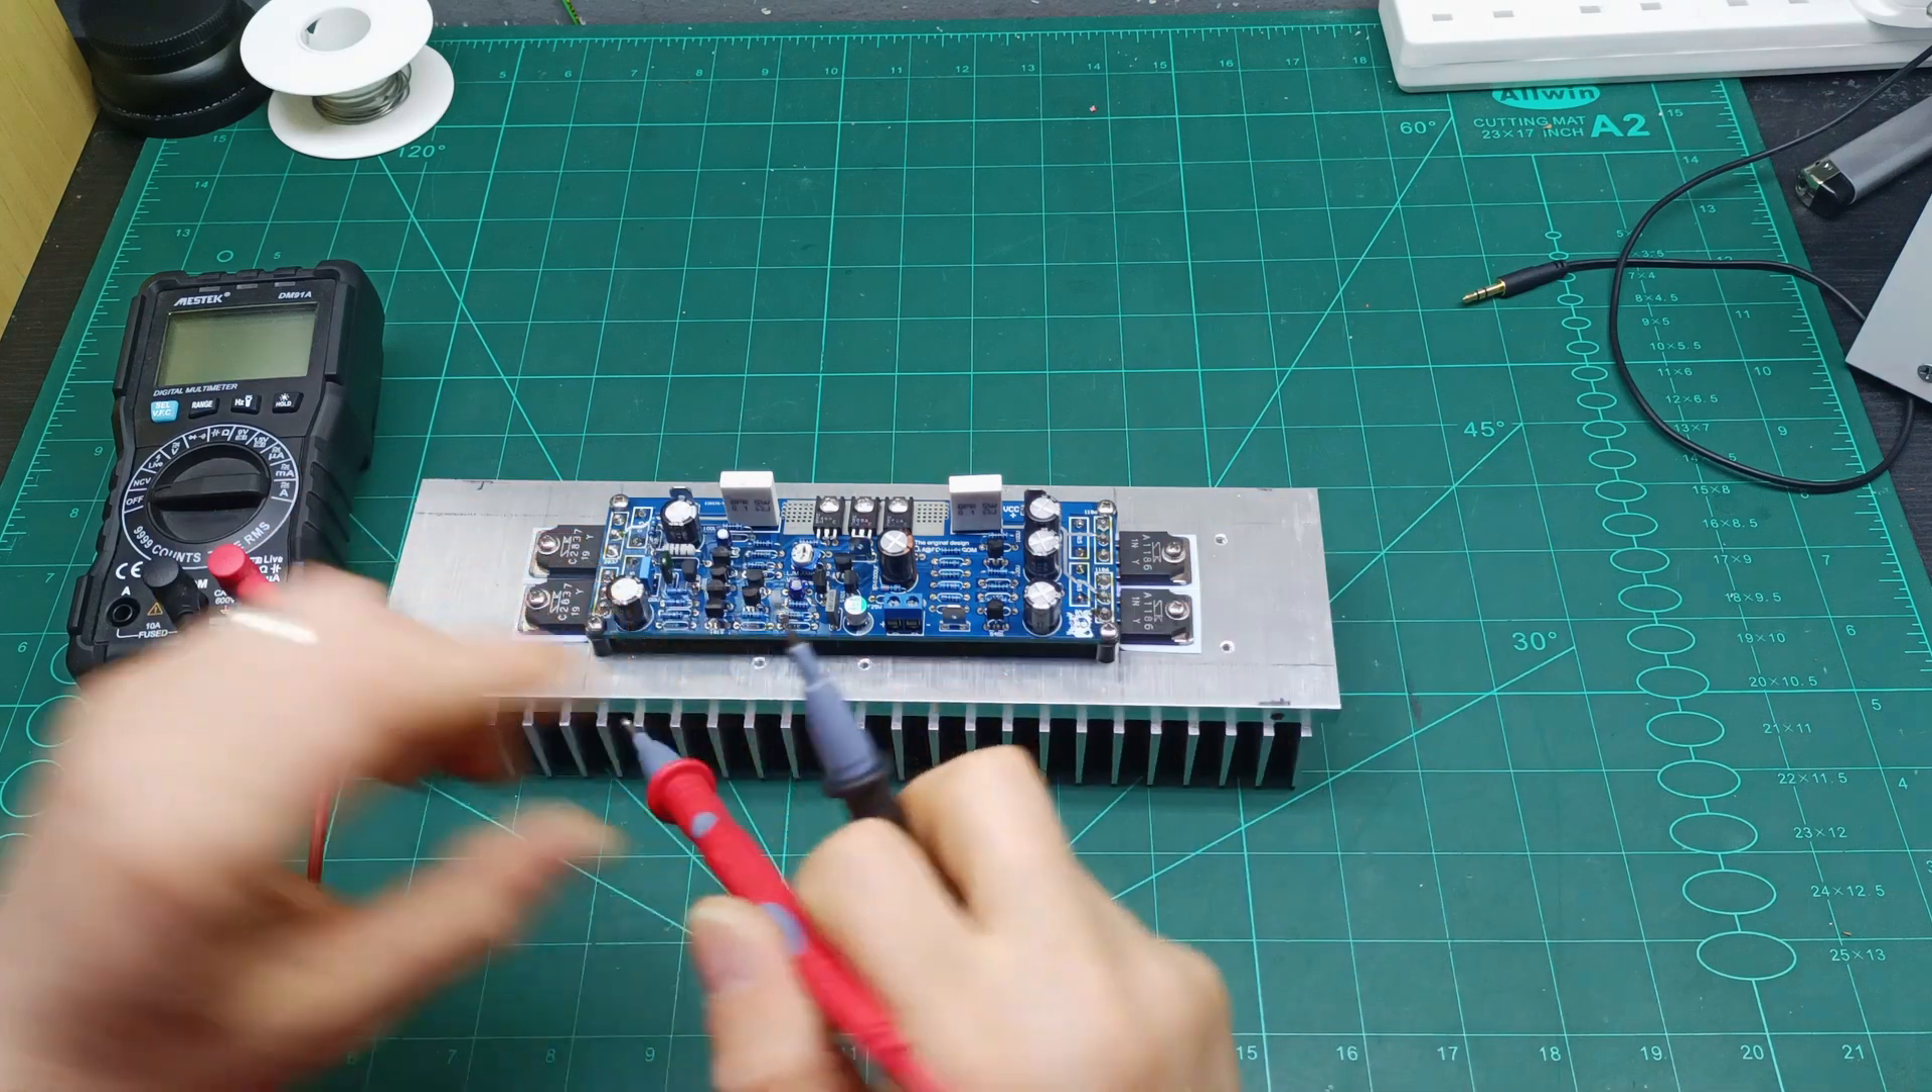So here we go our amplifier is mounted on the heat sink.